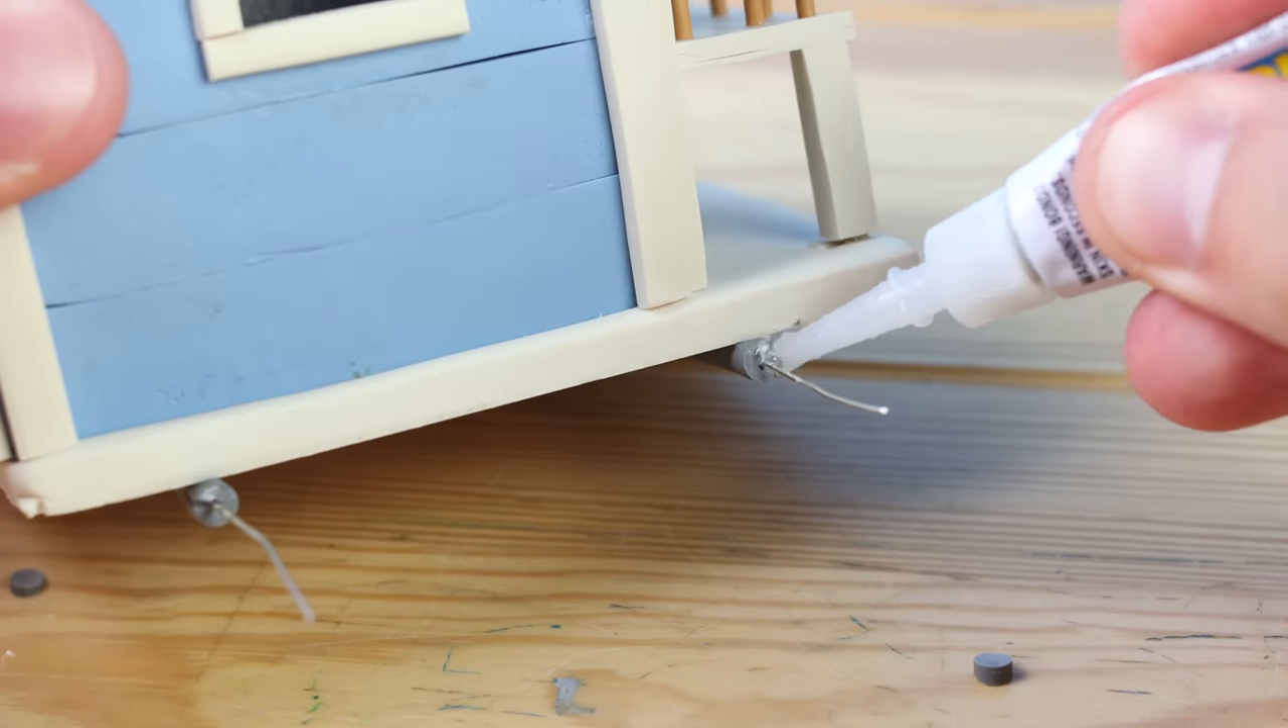I've added in some wires into these little axles, and these will be what holds the wheels in place.